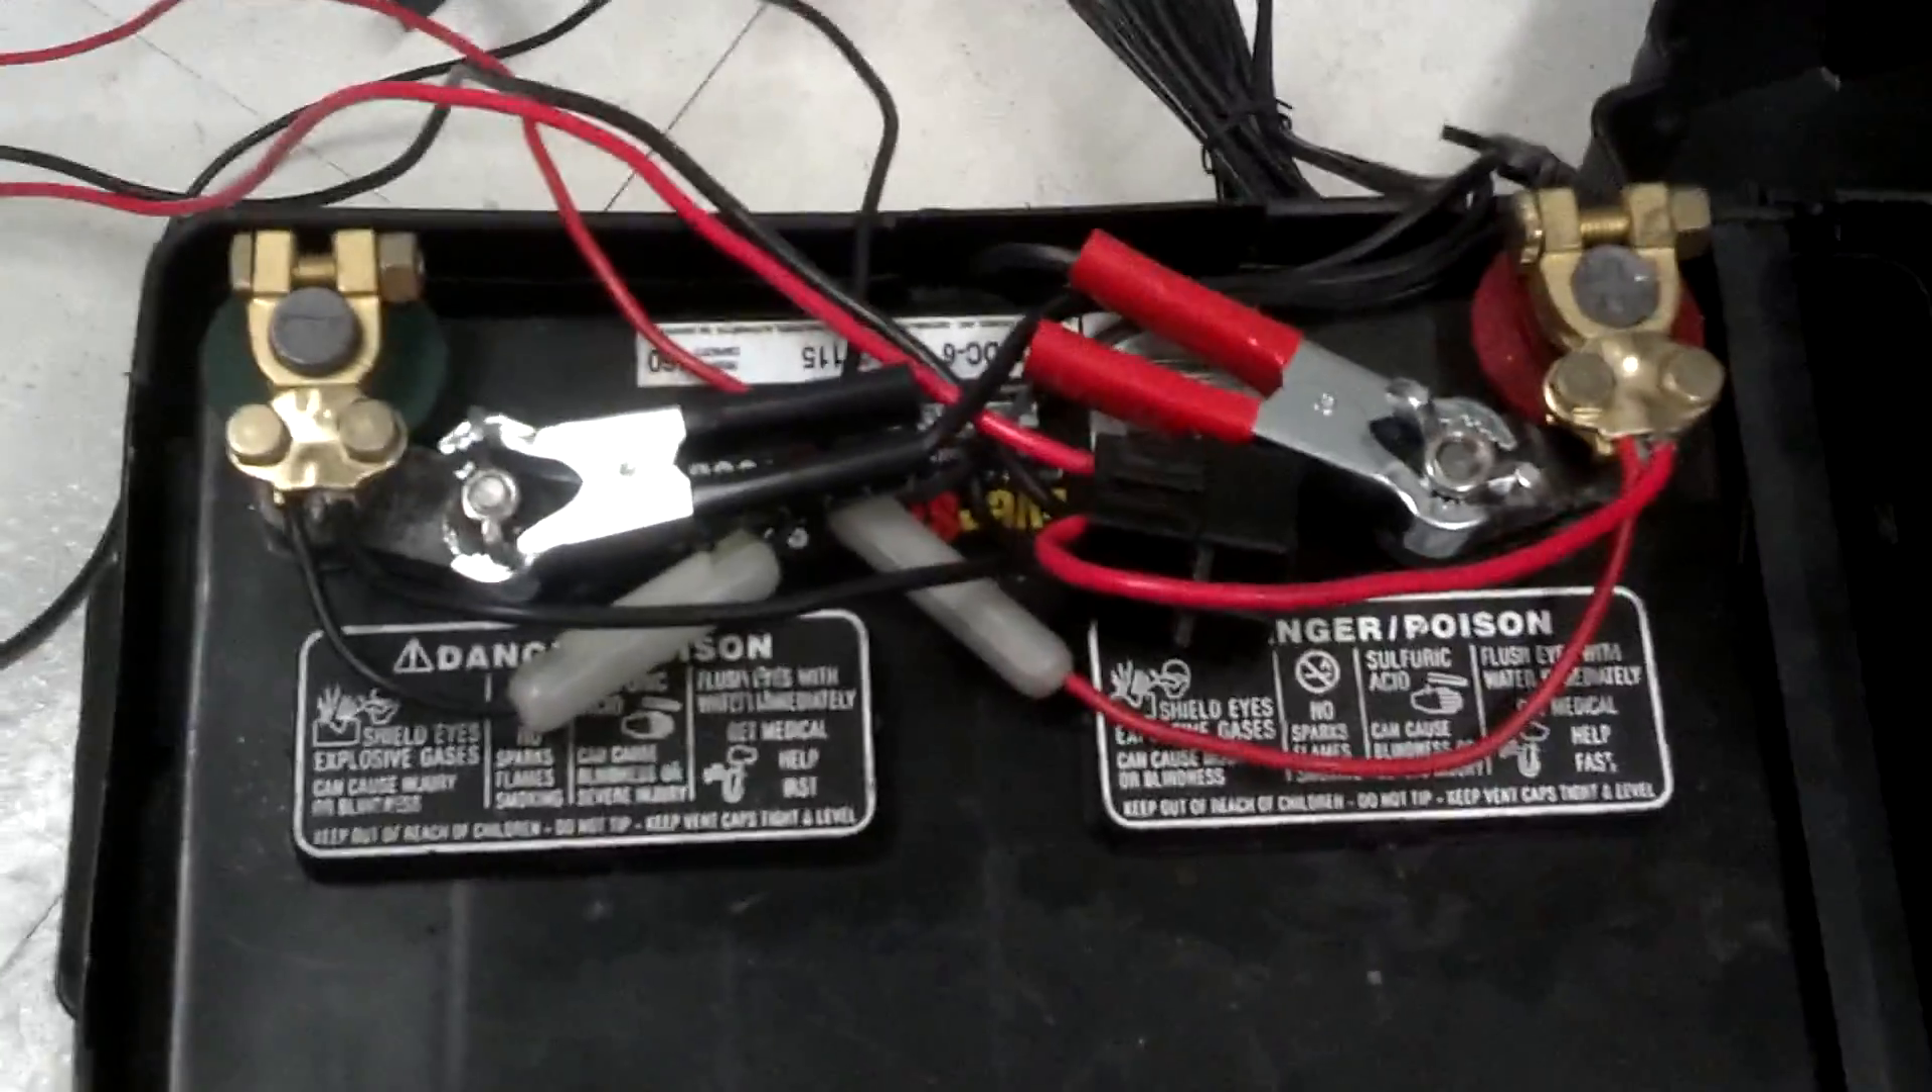Okay so I've got the the wires attached and the alligator clips on for the battery charger.